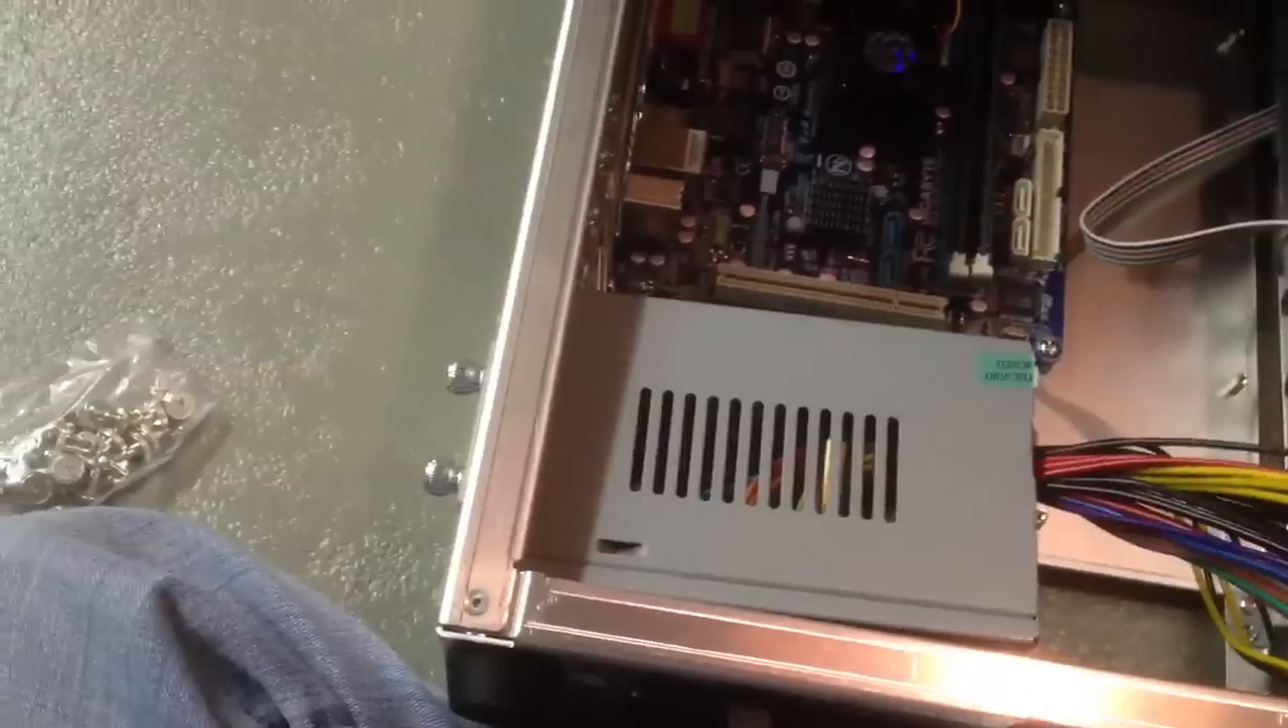I have the board installed in the new case.